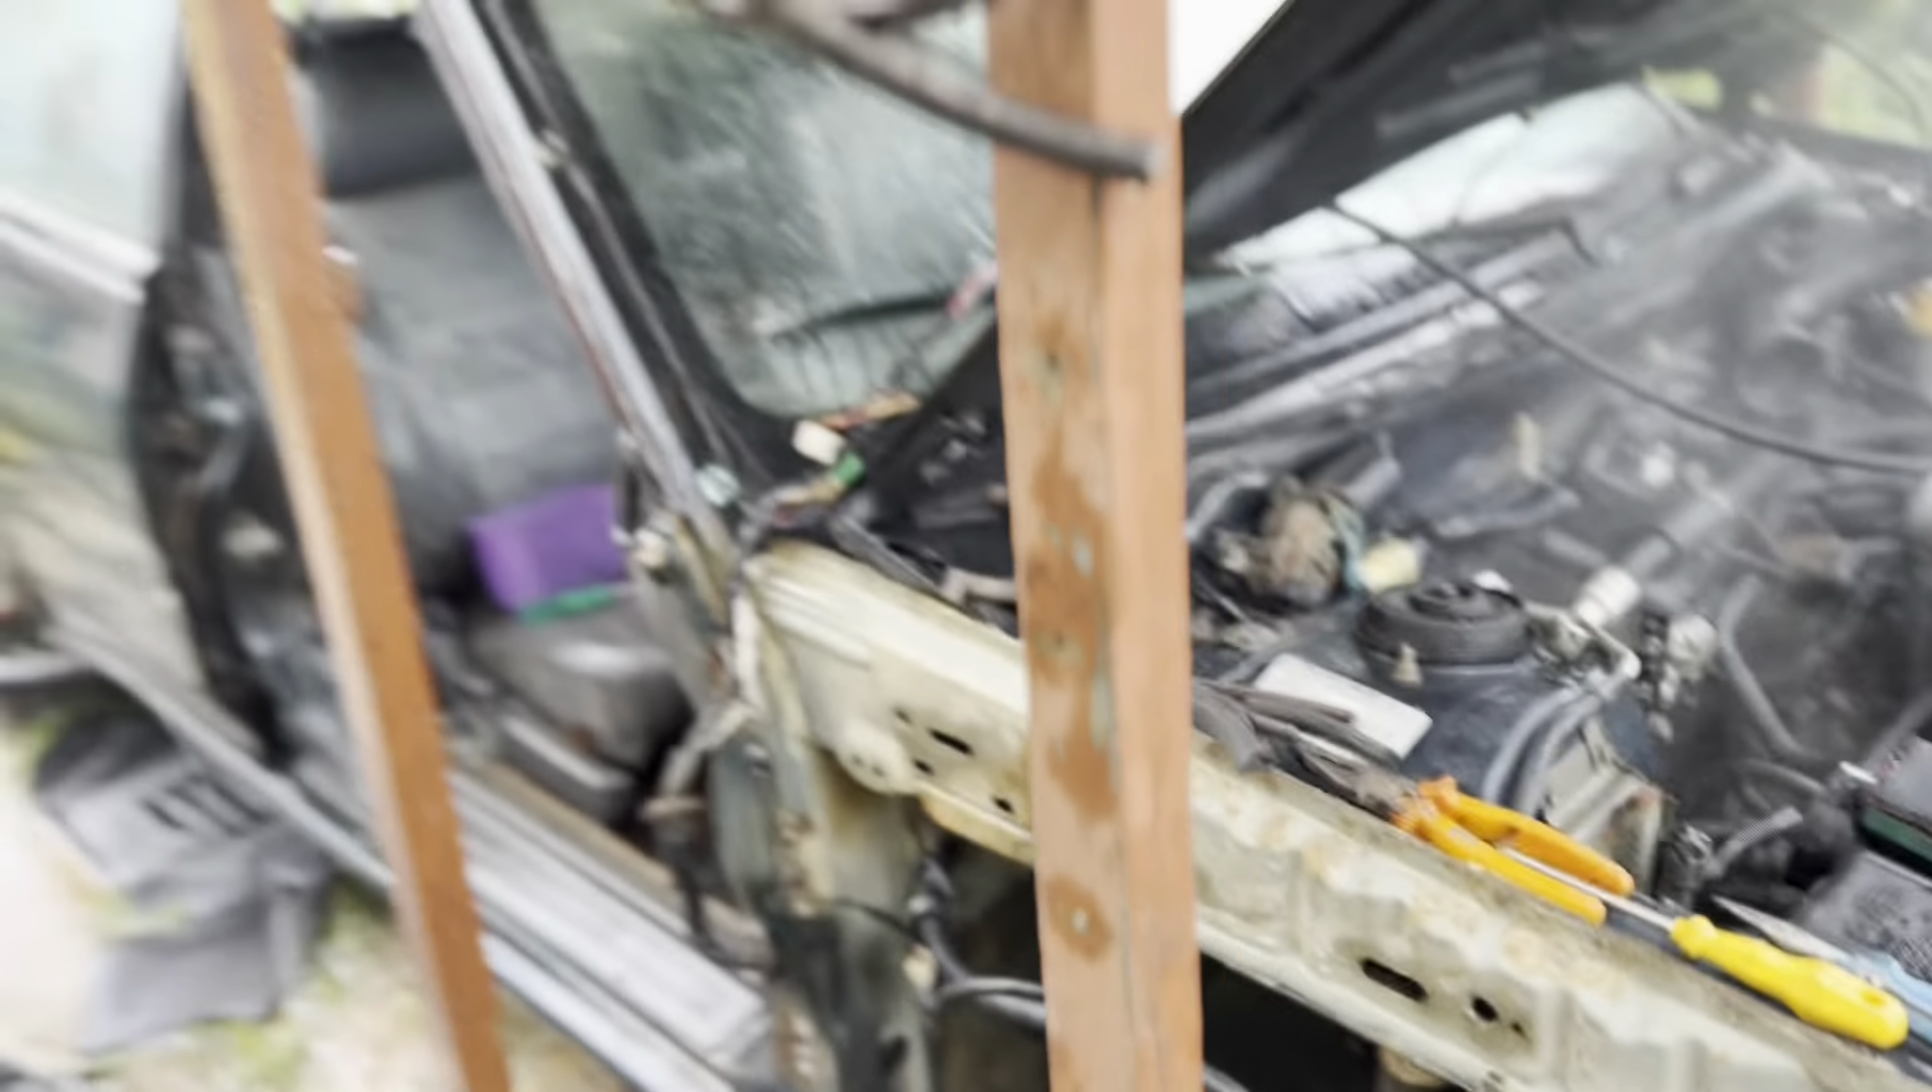Tá sem porta, sem o paralama dianteiro.